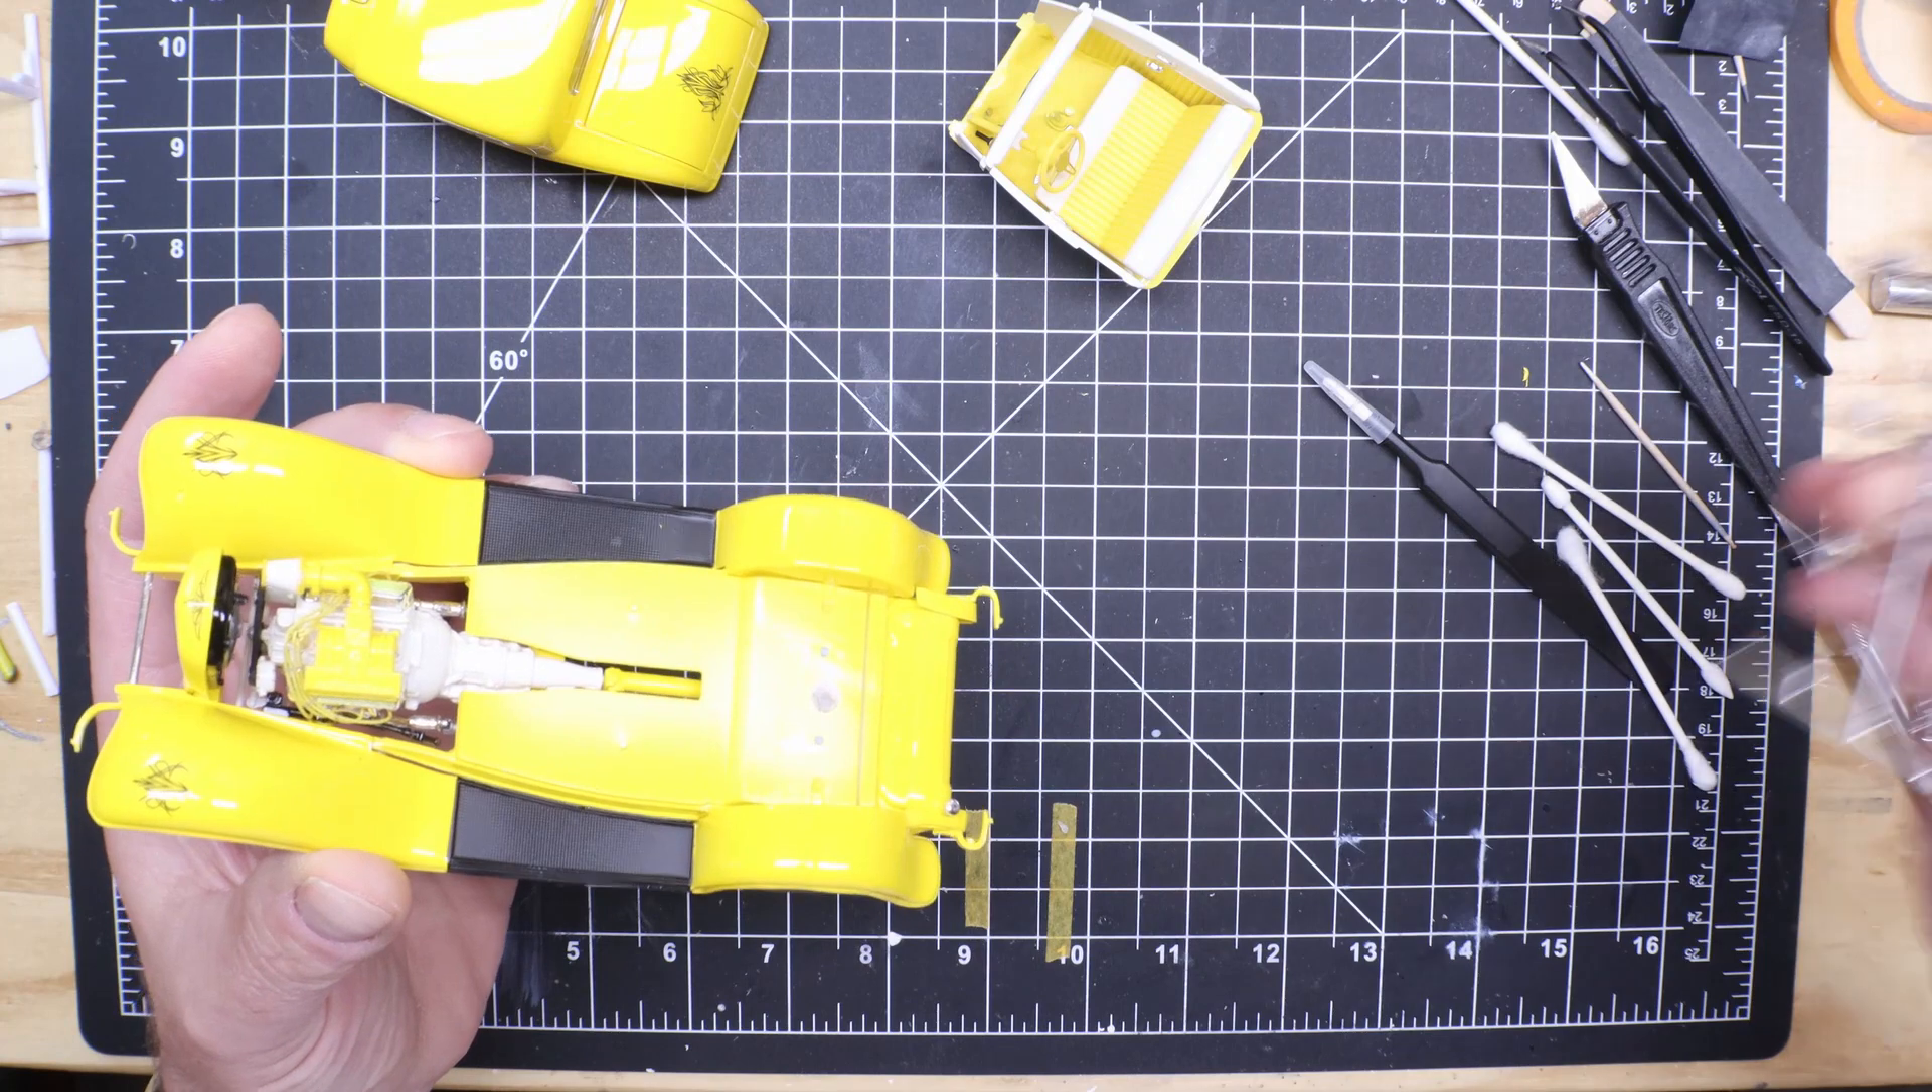The chassis is together. Pretty much. I just have the bumpers to put on. That's all I got left.